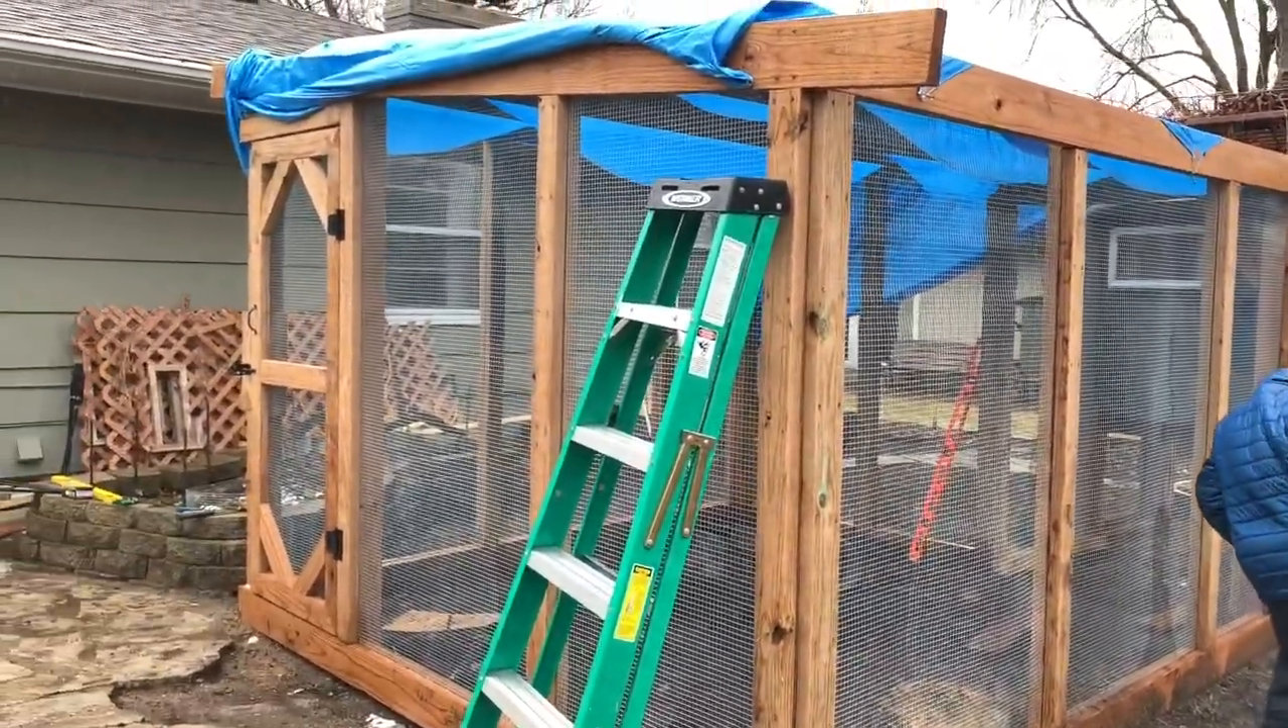Okay the chicken wire or hardware cloth is all finished all around the perimeter of the coop.